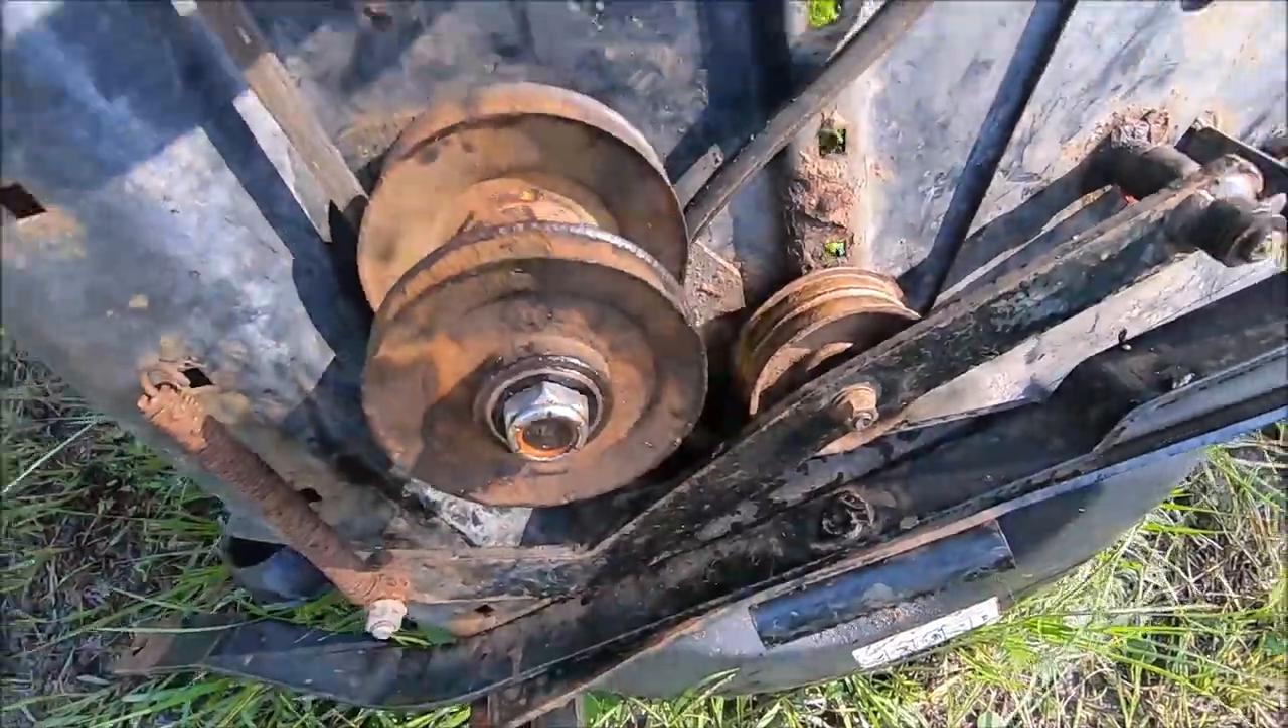The pulley went on nicely.